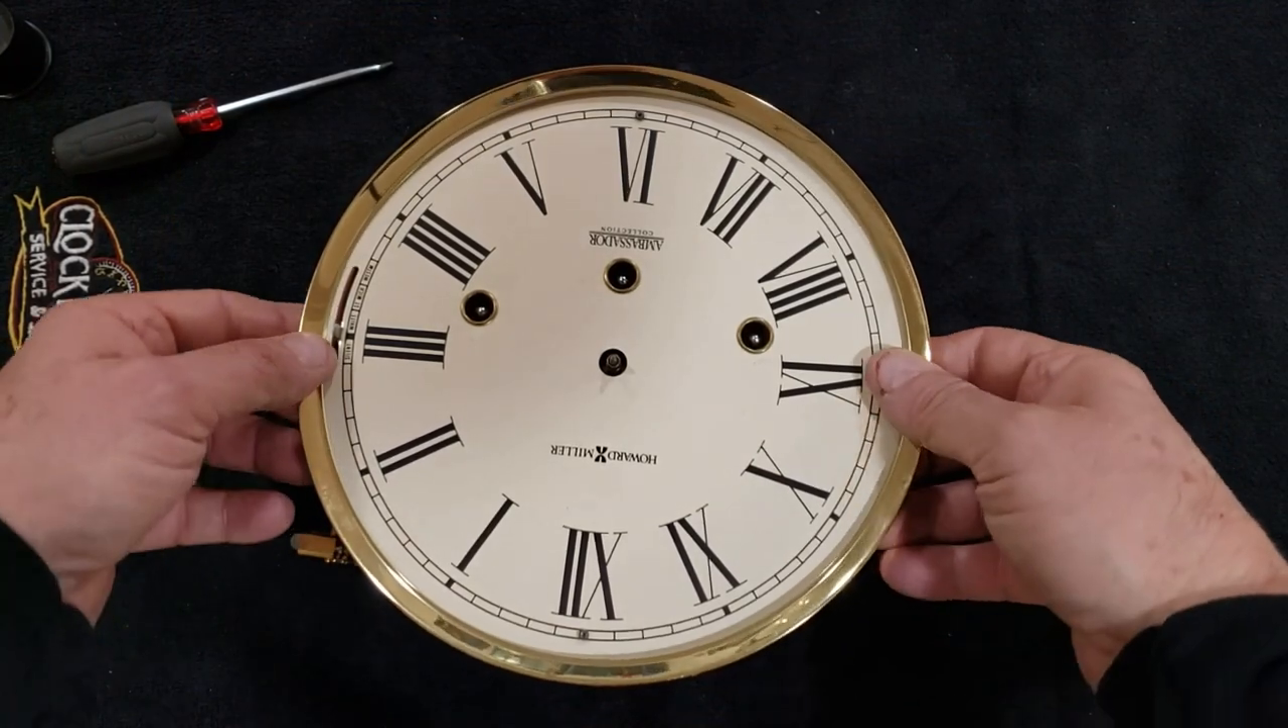So, we got the hands off.